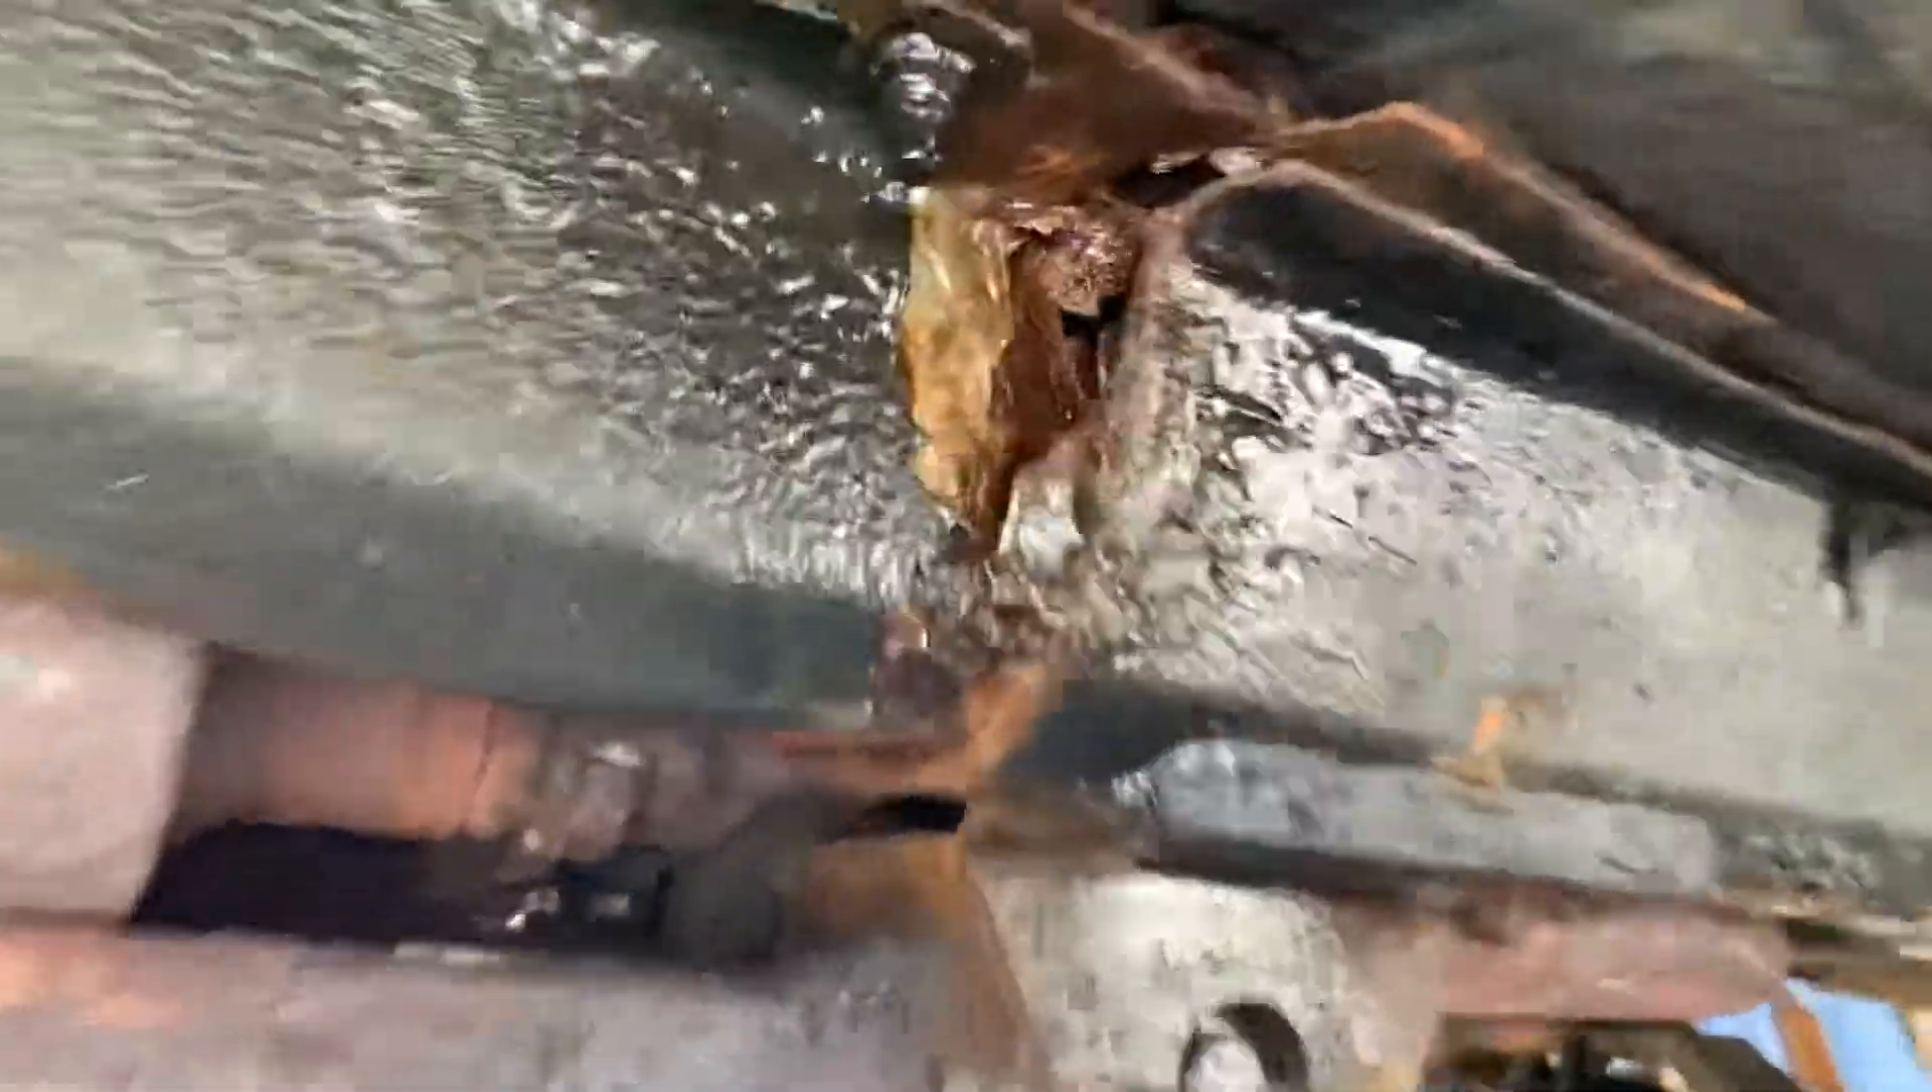I have a problem area like right here that the frame is kind of separating.